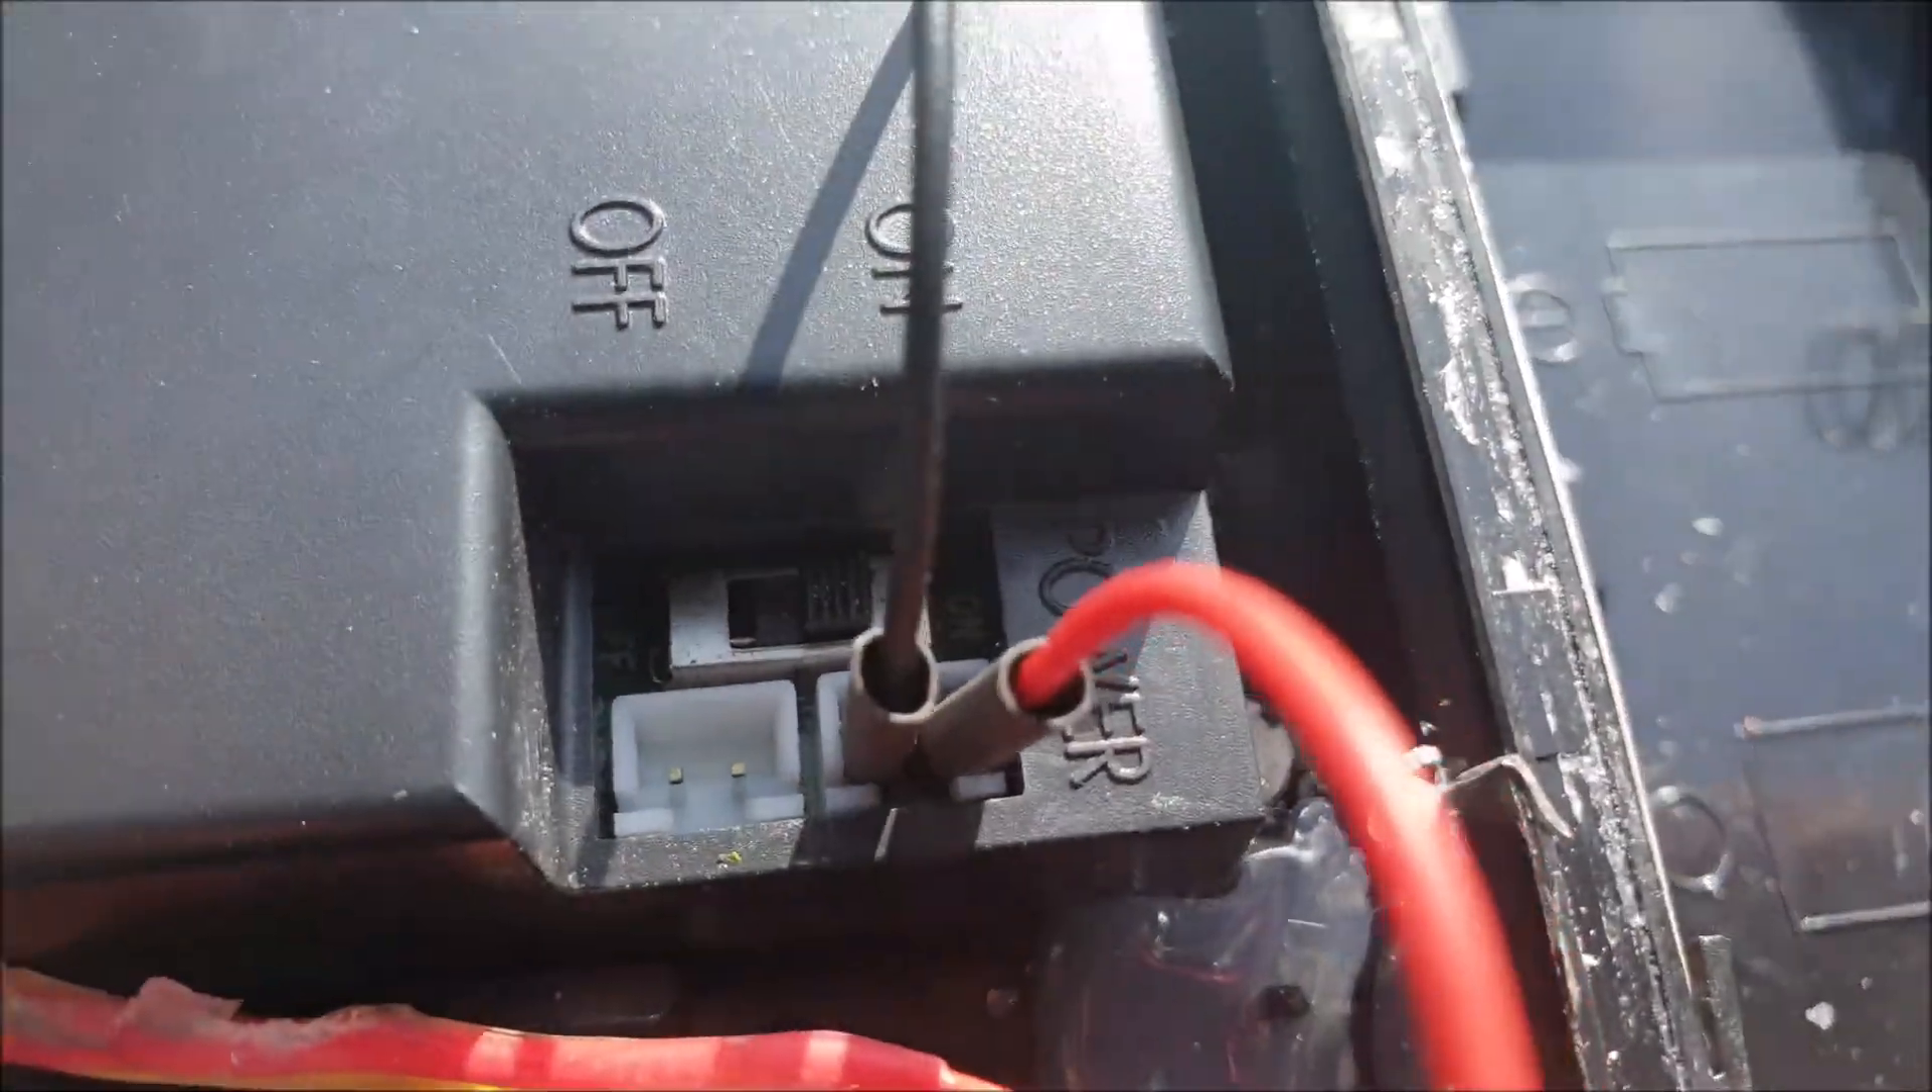Okay, so the first mod, I've soldered the wires on. I've put some heat shrink on. I haven't shrunk it down yet.